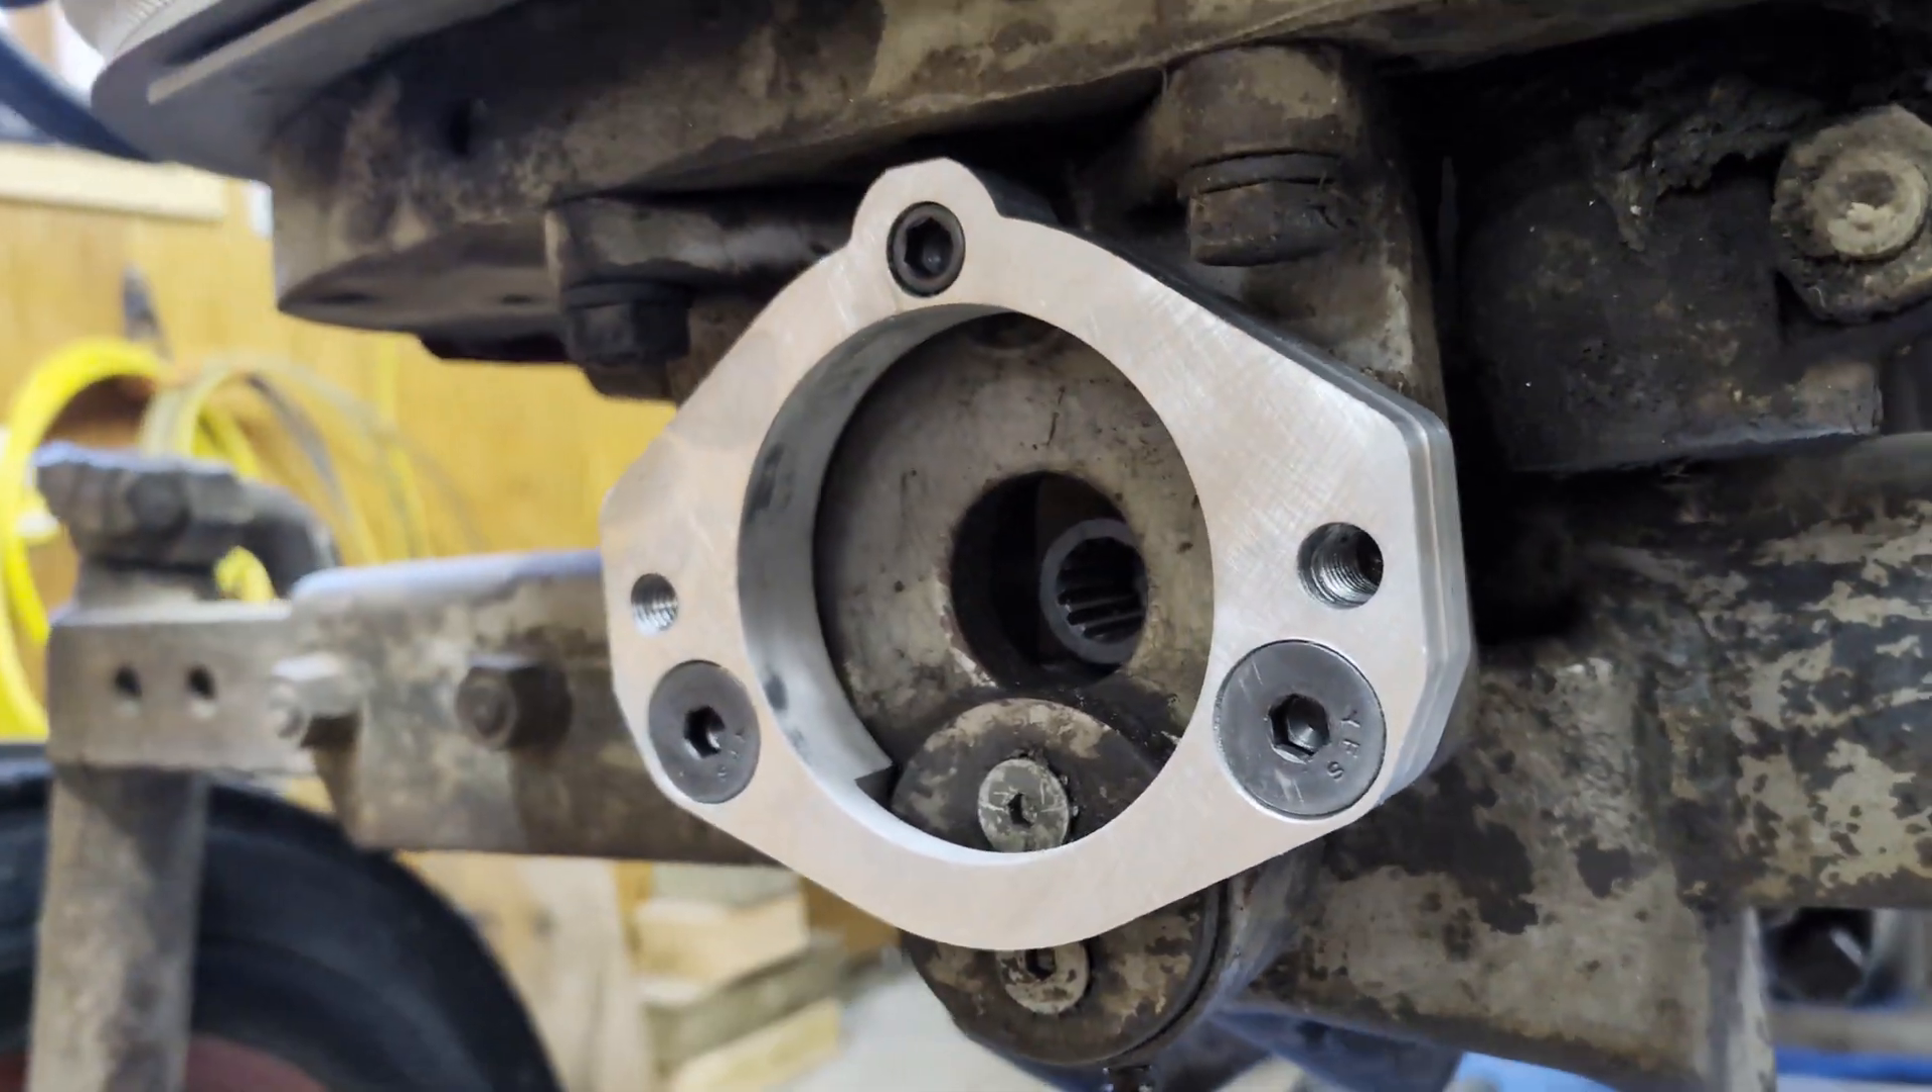So, there's the adapter mounted onto the tractor.